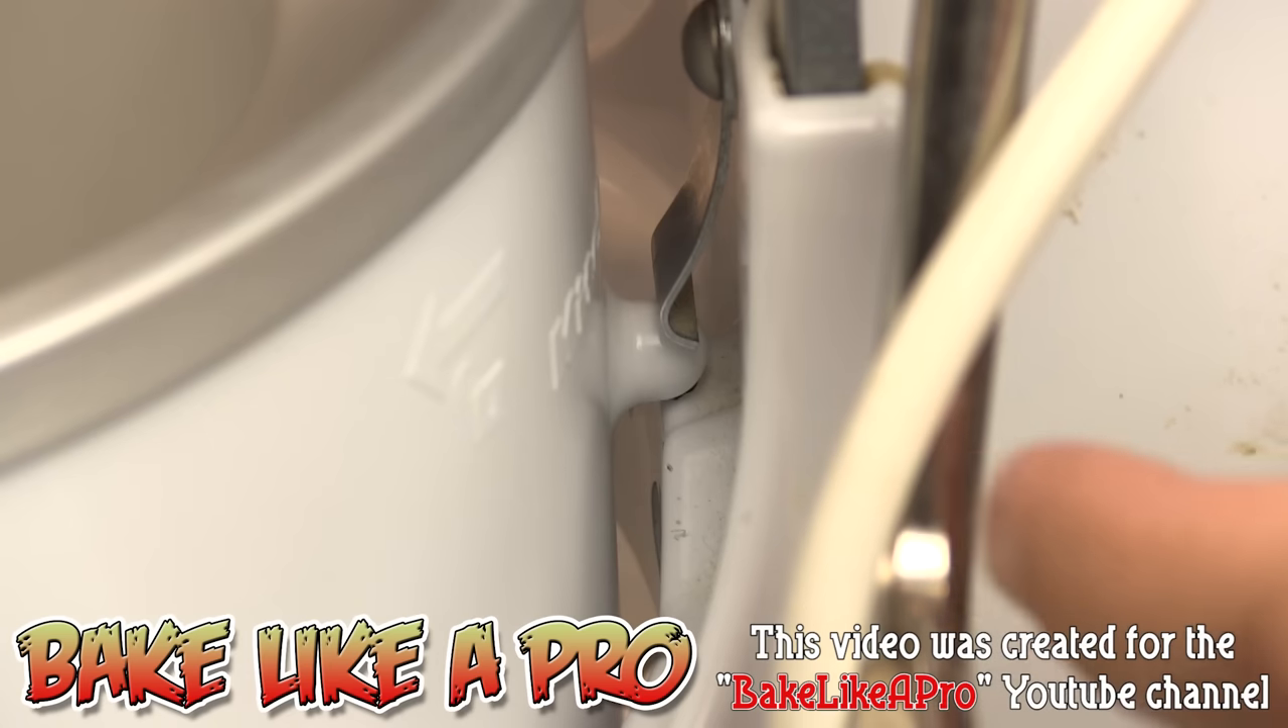This is an important step and you really want to make sure that your ice cream bowl is locked in correctly. So you'll notice that the little dimple fits perfectly in there.